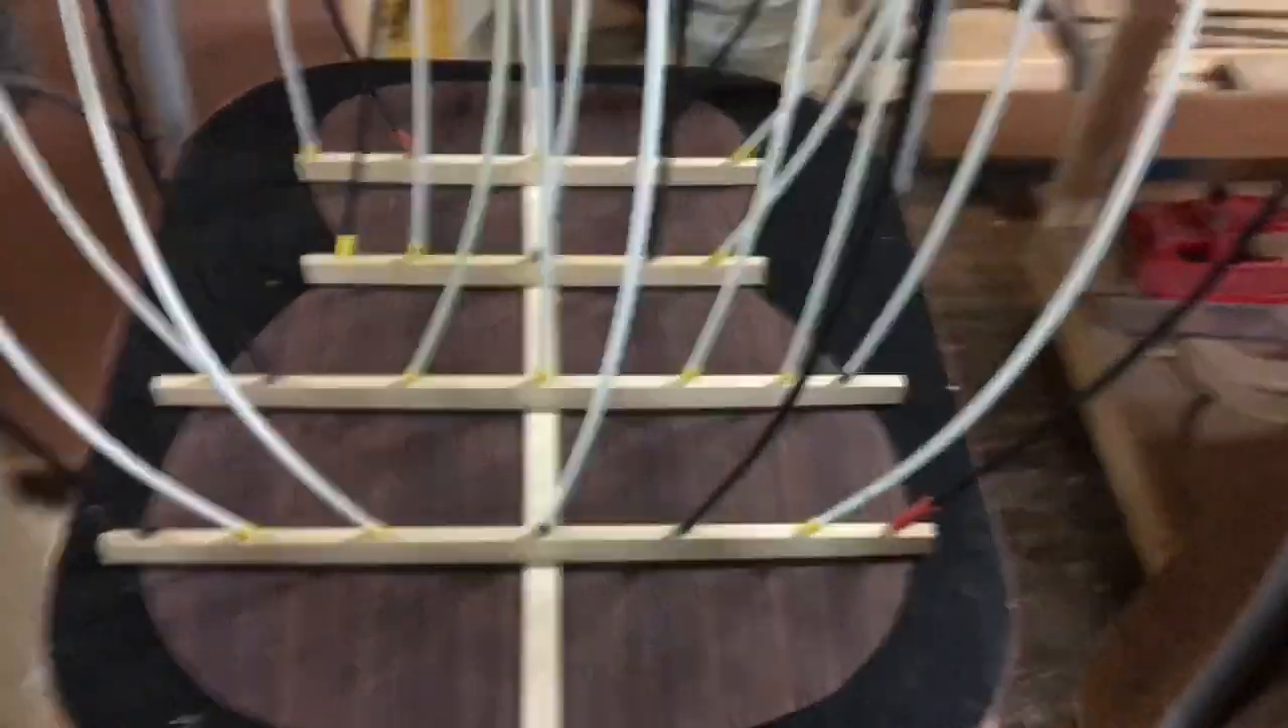So the back has been braced.